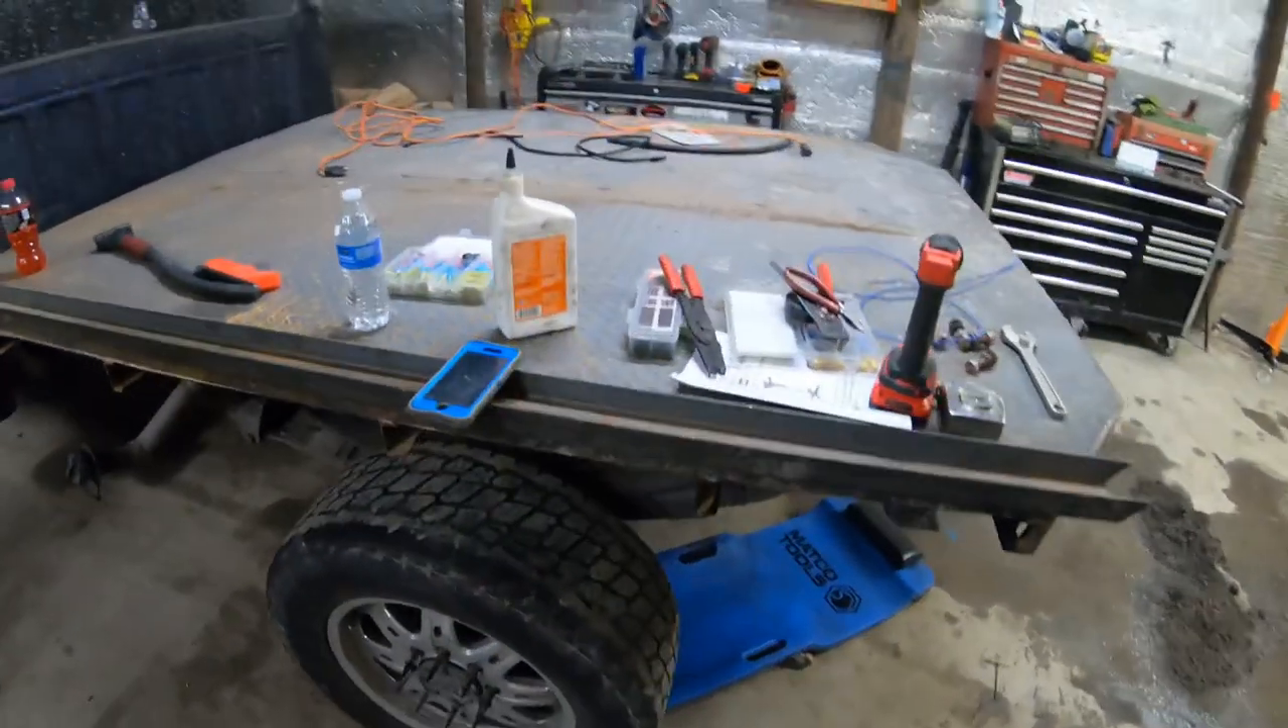Well the flatbed is officially back on.